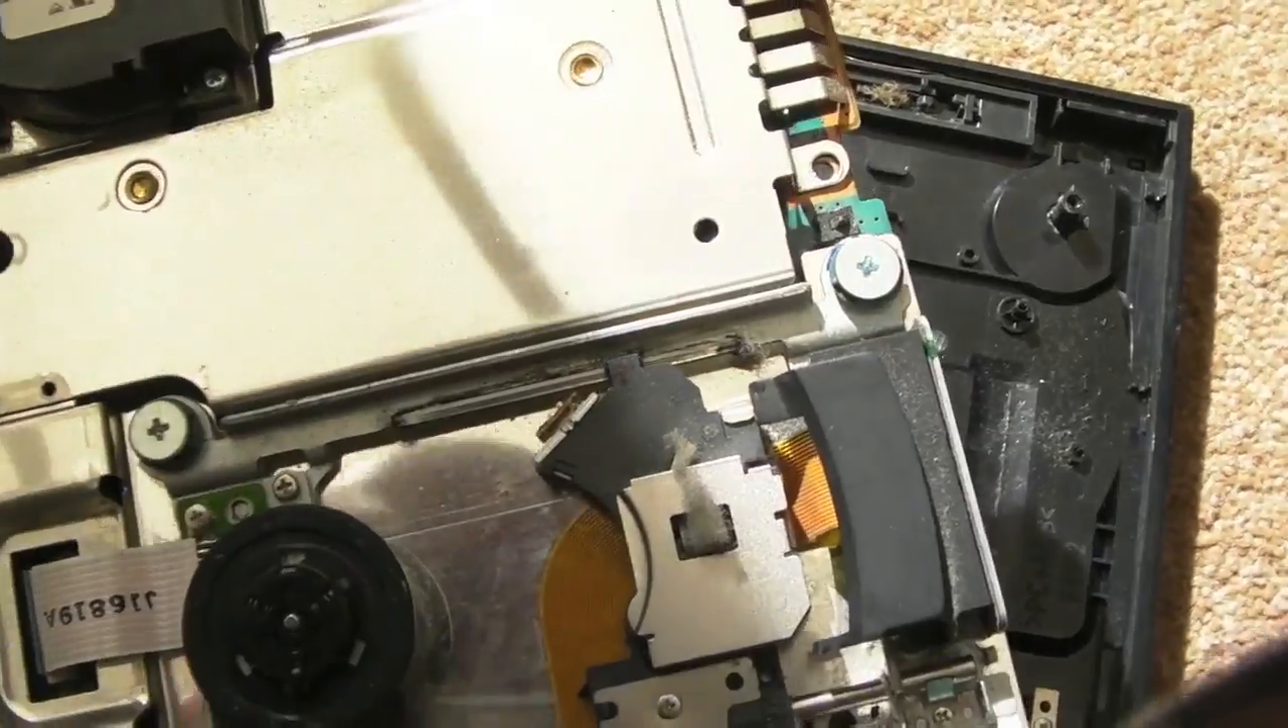An awful lot of shielding there somehow needs to come off.